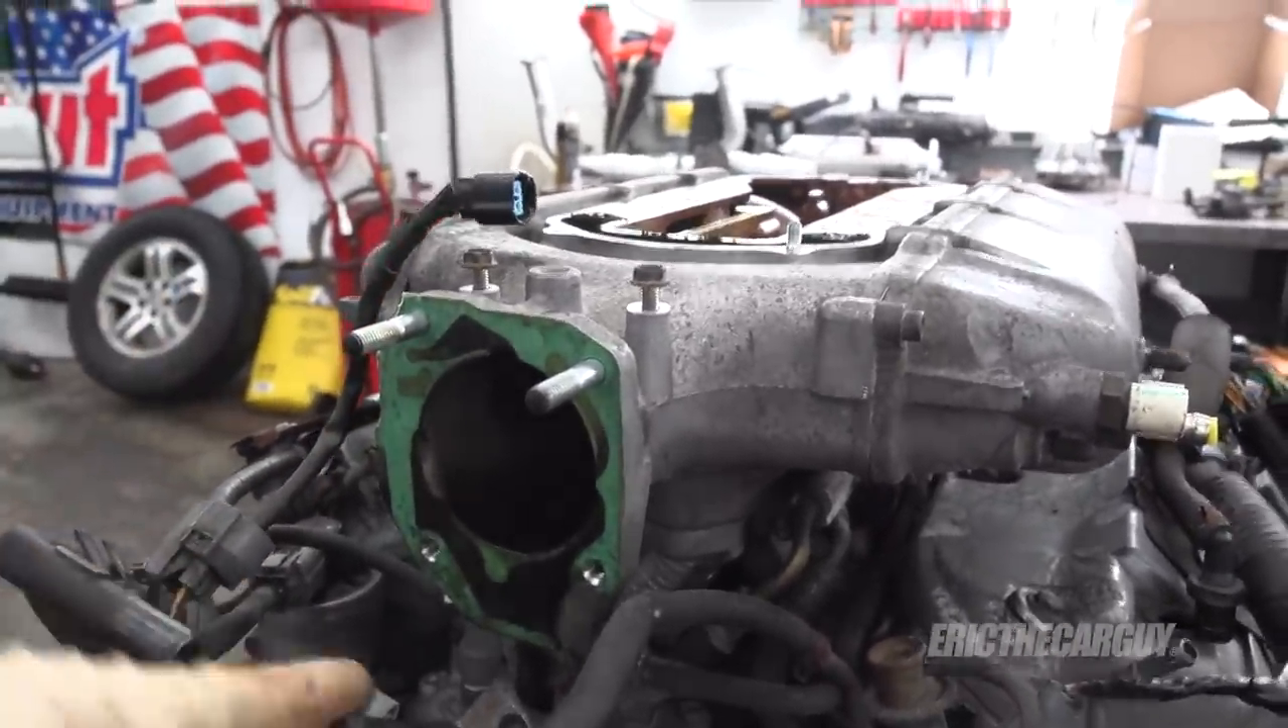Now keep in mind my throttle body is already removed.